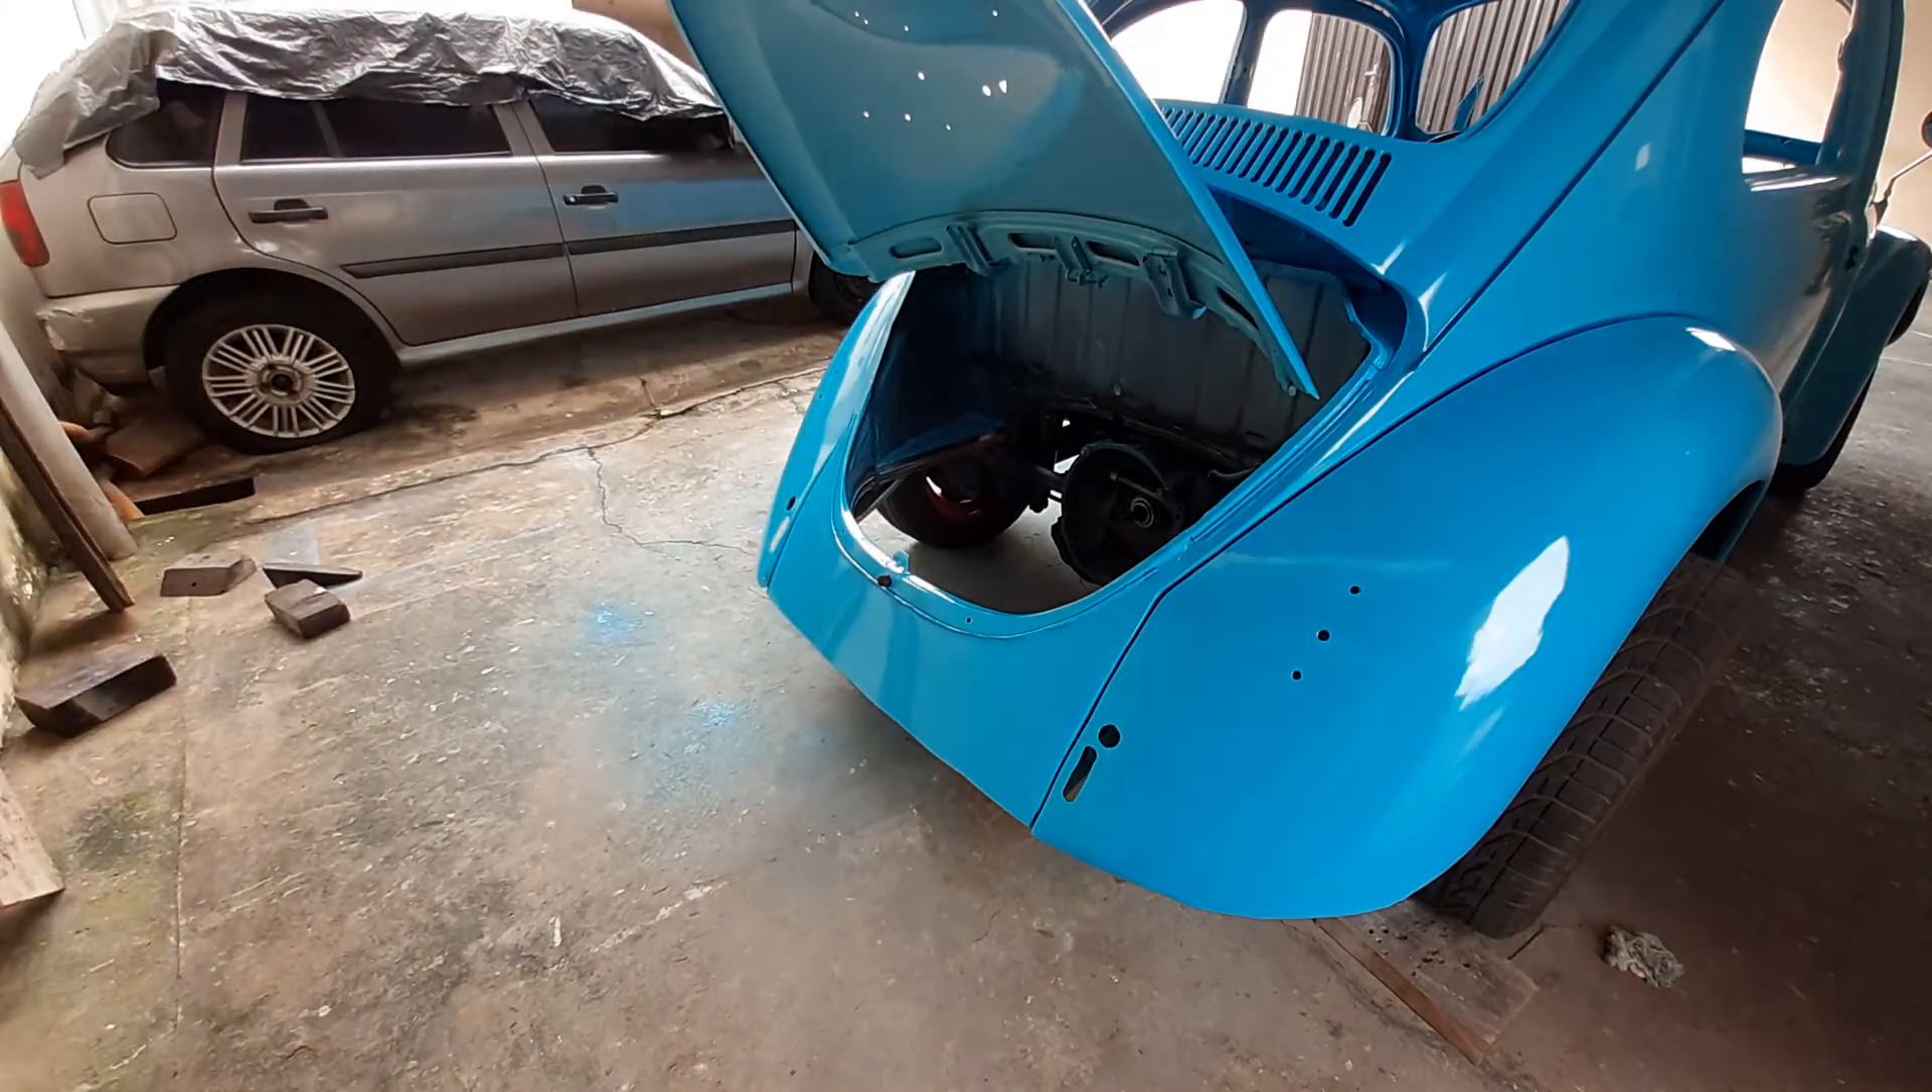Eu já coloquei o capô, entendeu?